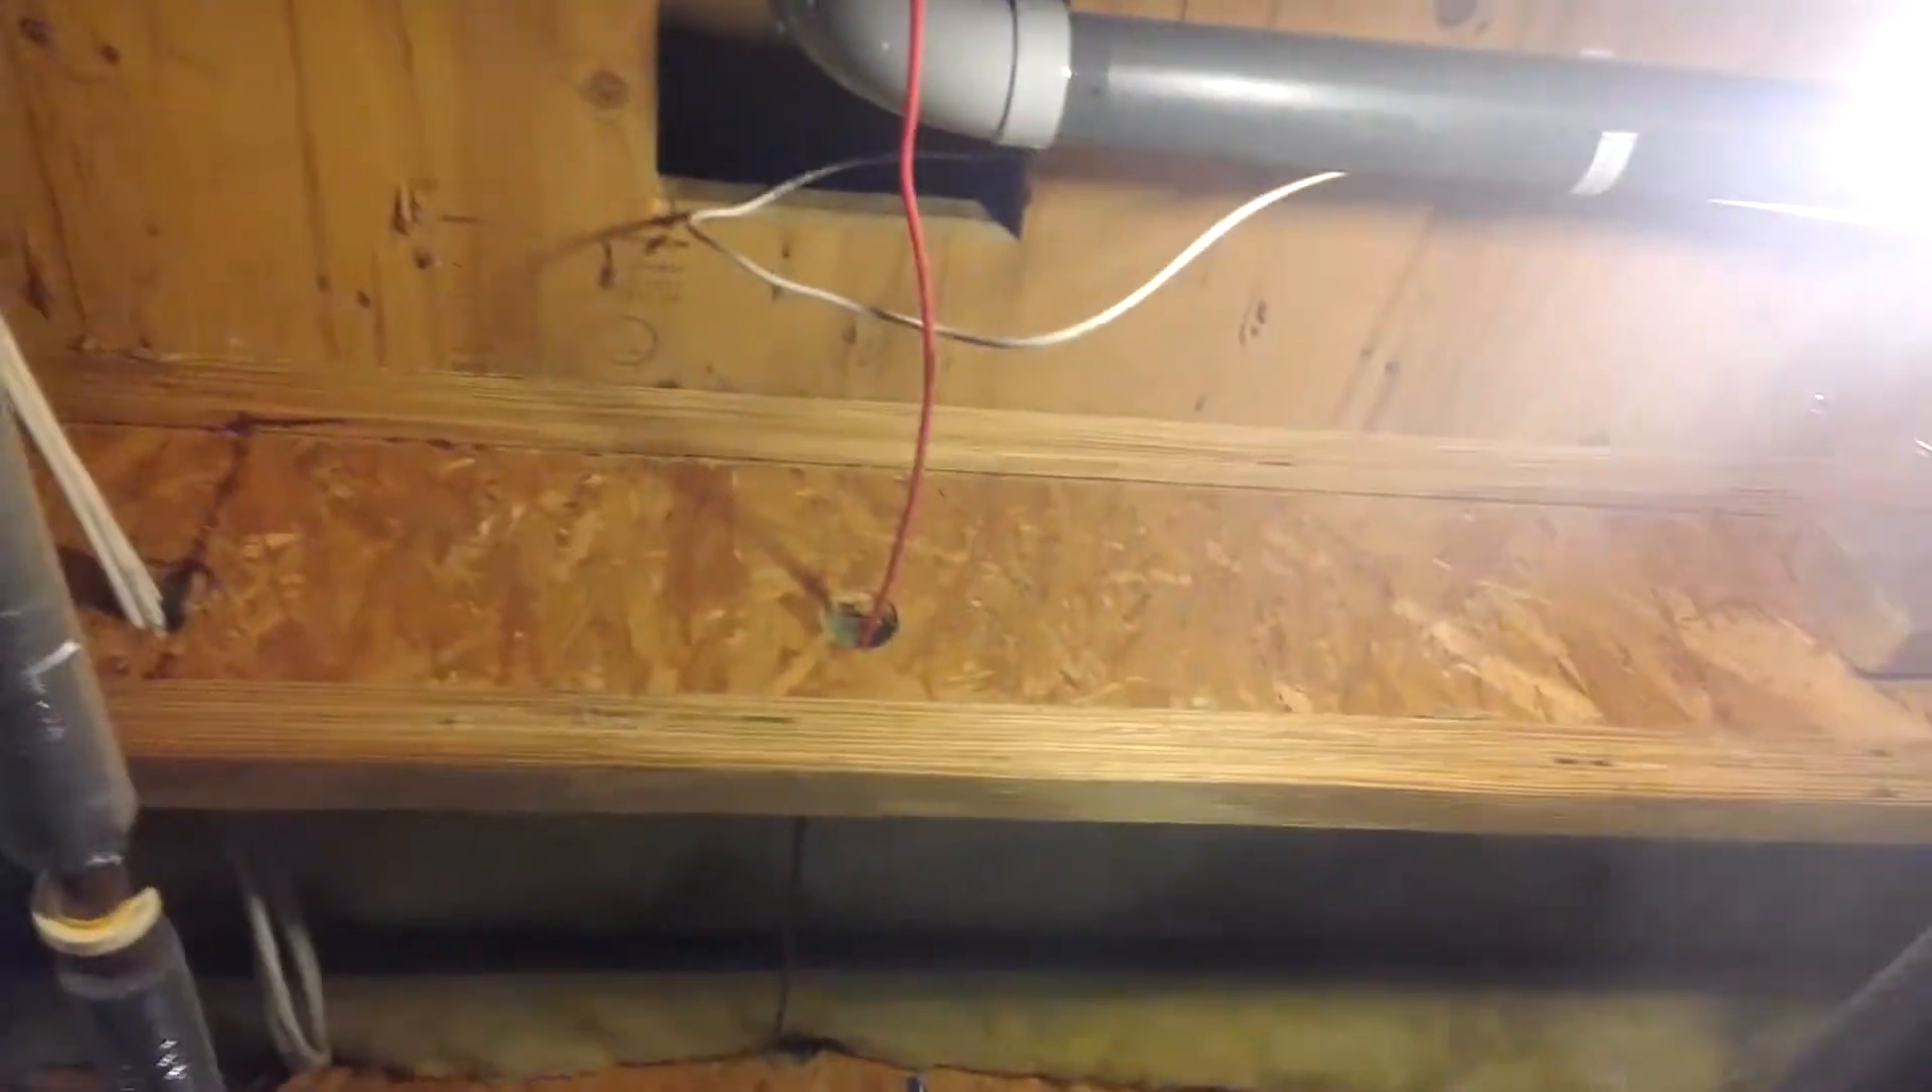See that little wire look how big that hole is for it that is much much too big.